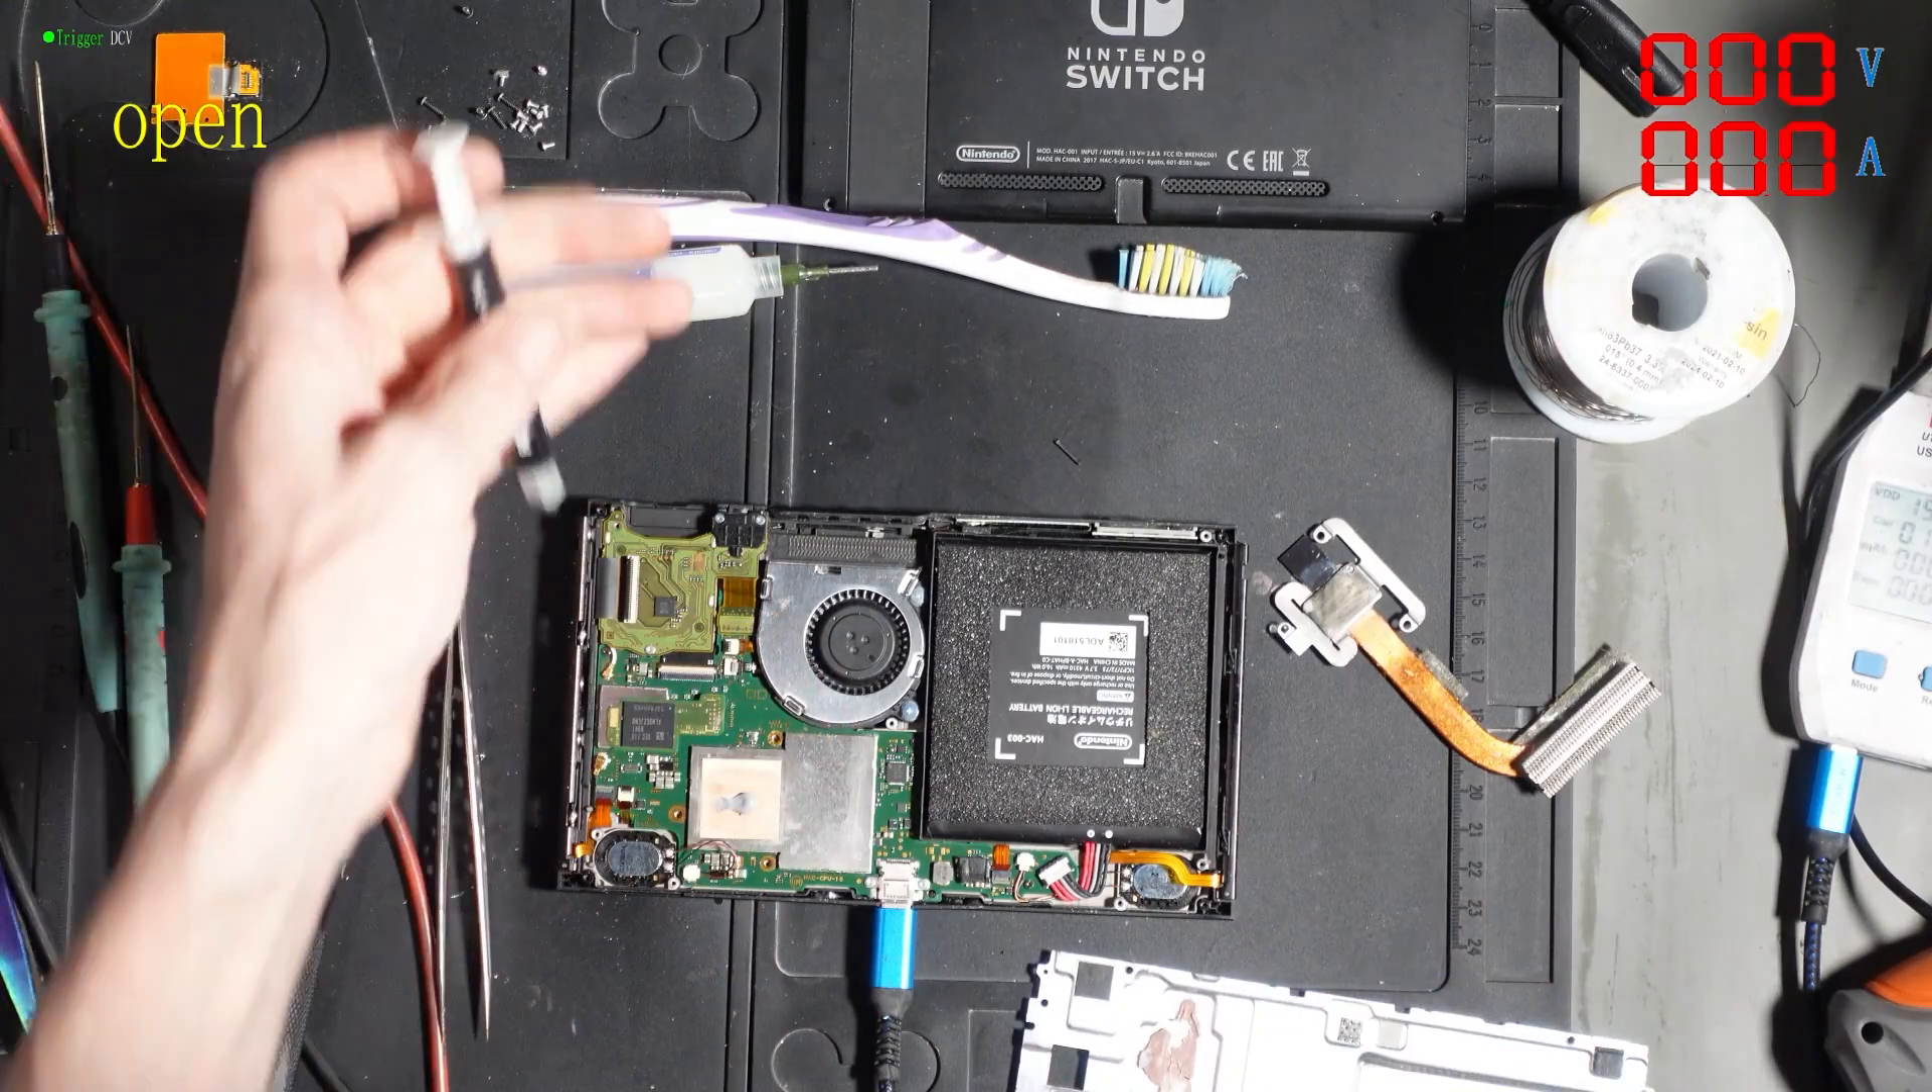Oh, I forgot to put the heatsink on.